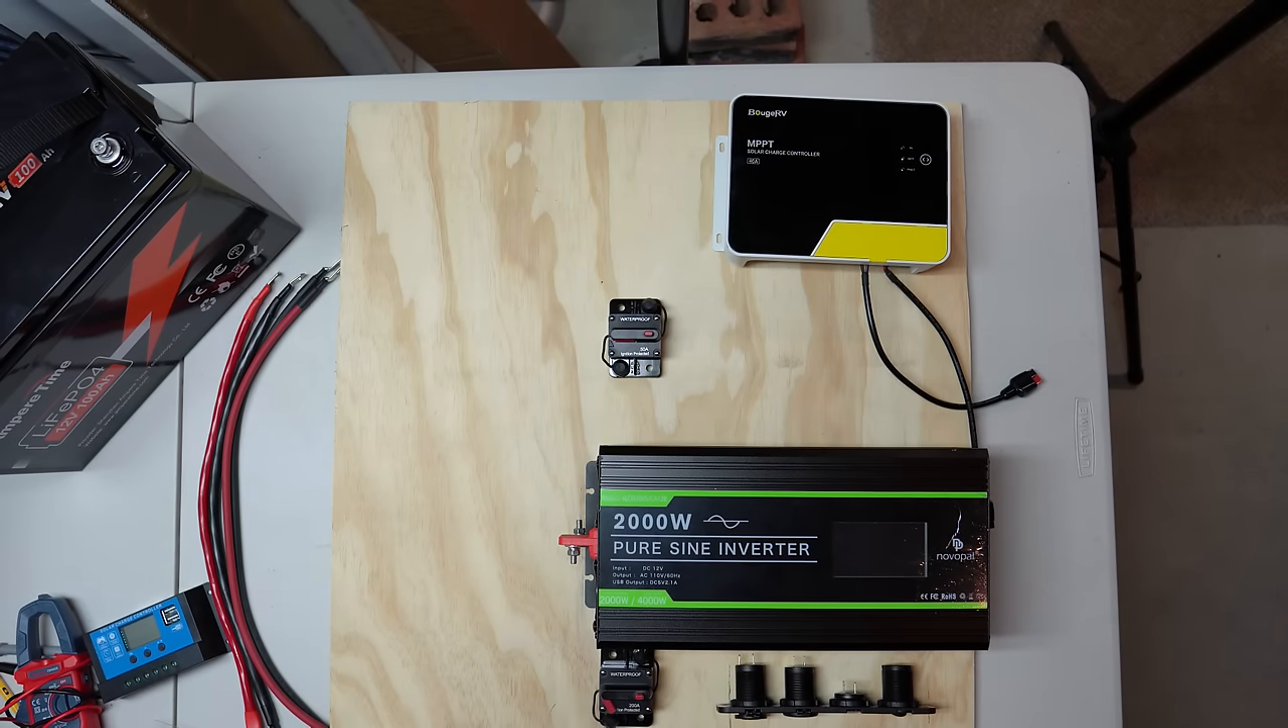Now it looks like I've got a lot of extra space here on the left.